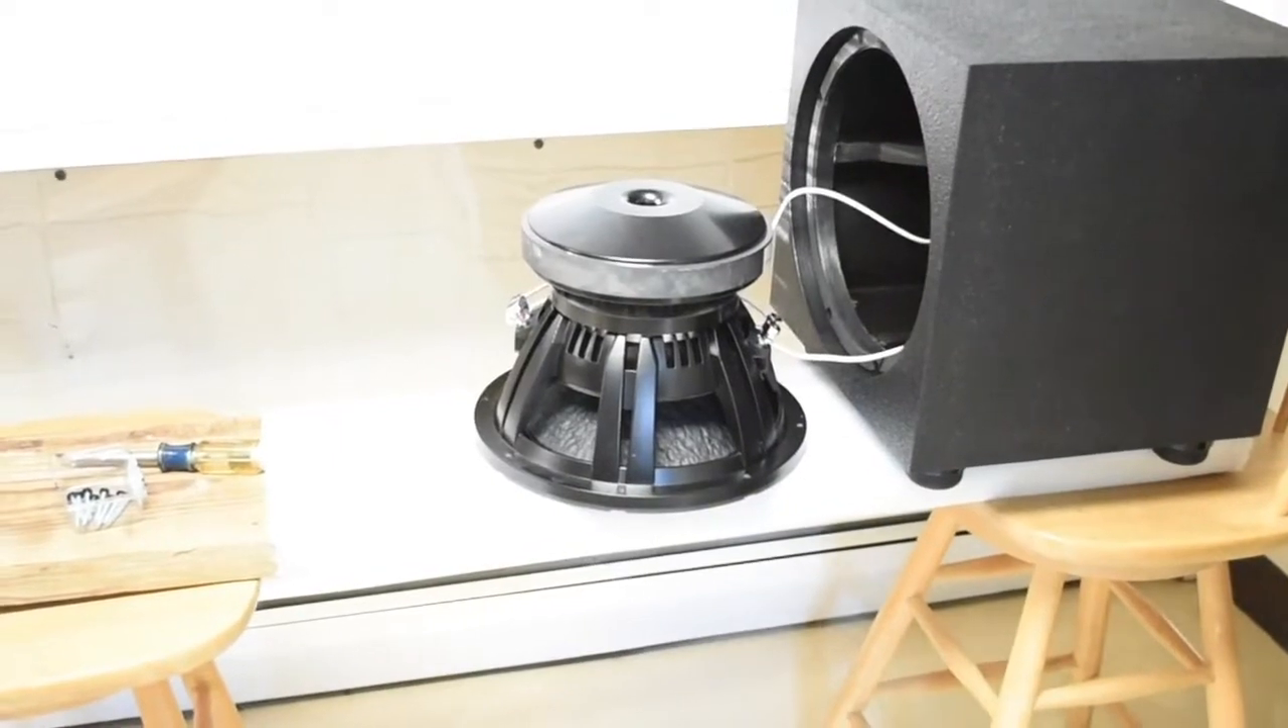The box is complete the wires are connected and I have a magnetic screwdriver and the painted screws waiting to be put in.